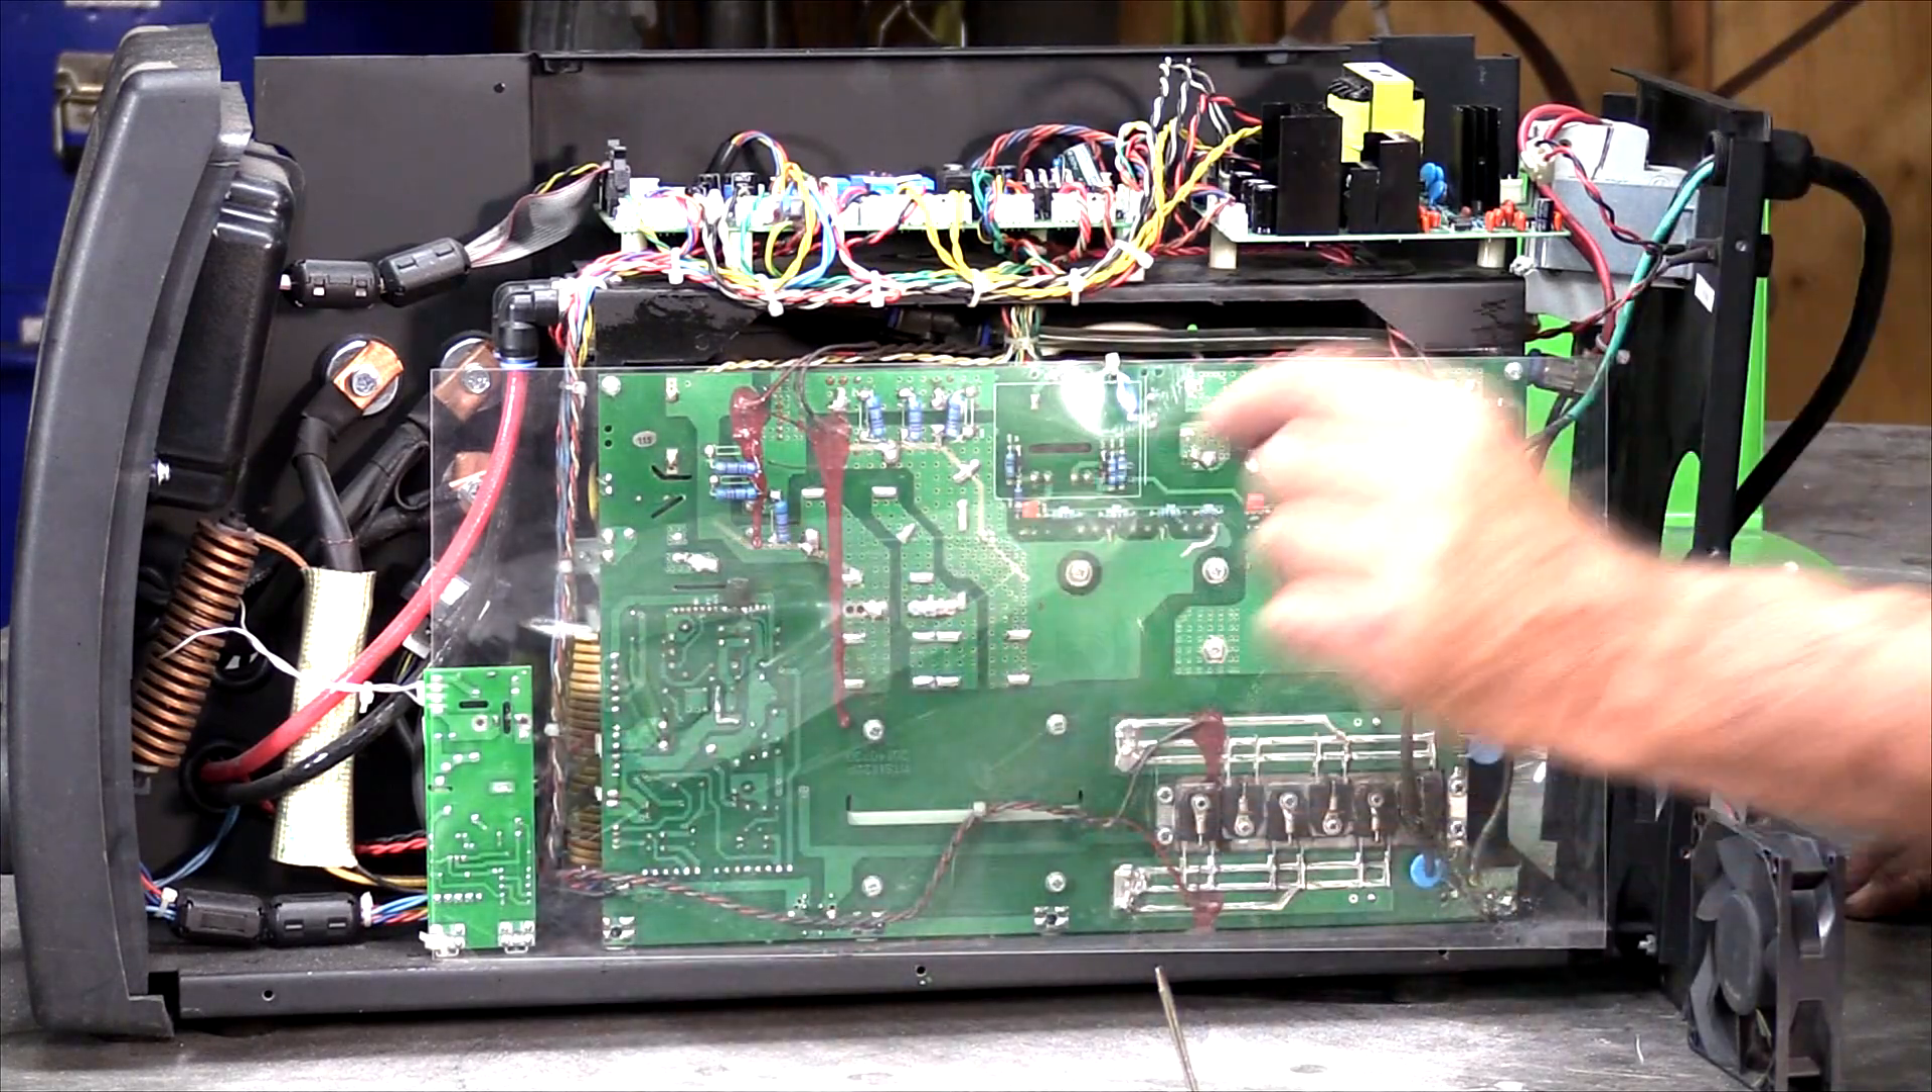You know, the whole metal cover comes off. Finally exposes the inside of the machine.